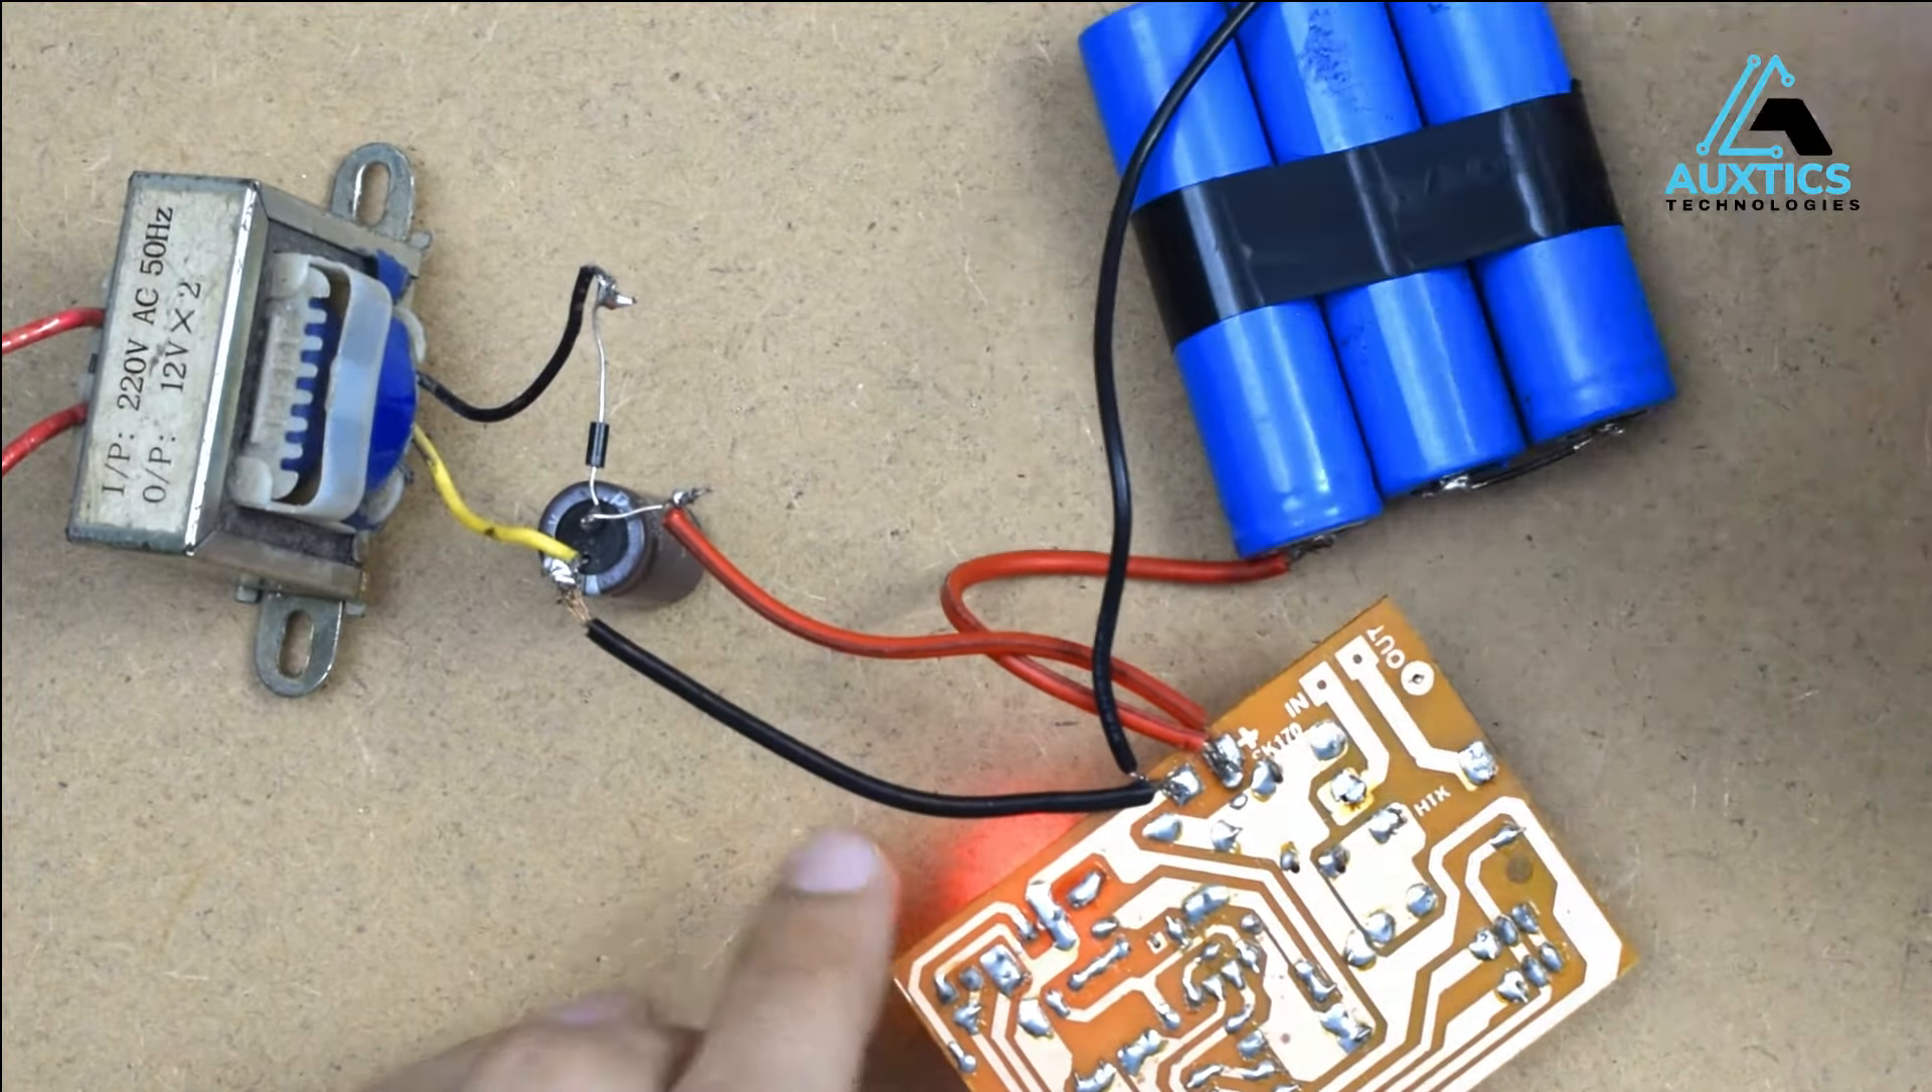जो battery है battery bank है यह भी attach कर दी है।